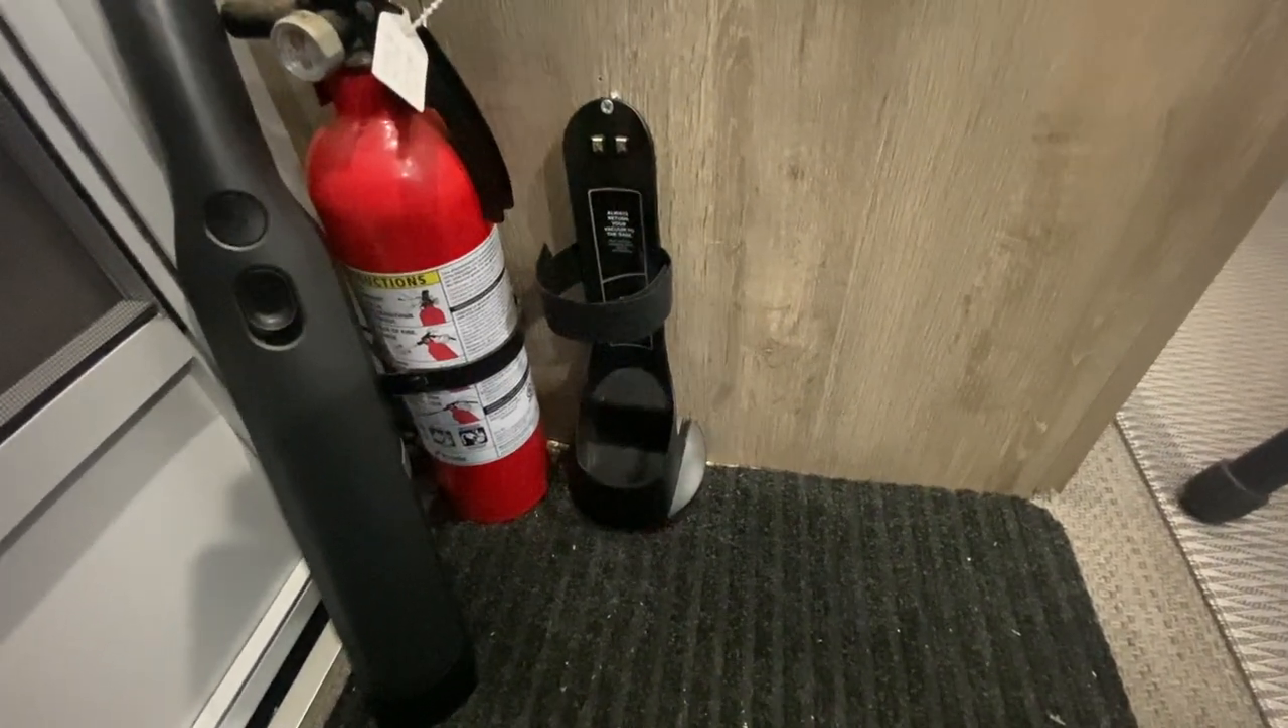So there's the charging station mounted to the wall you can see the one screw up there the other ones behind it where I slid it in.